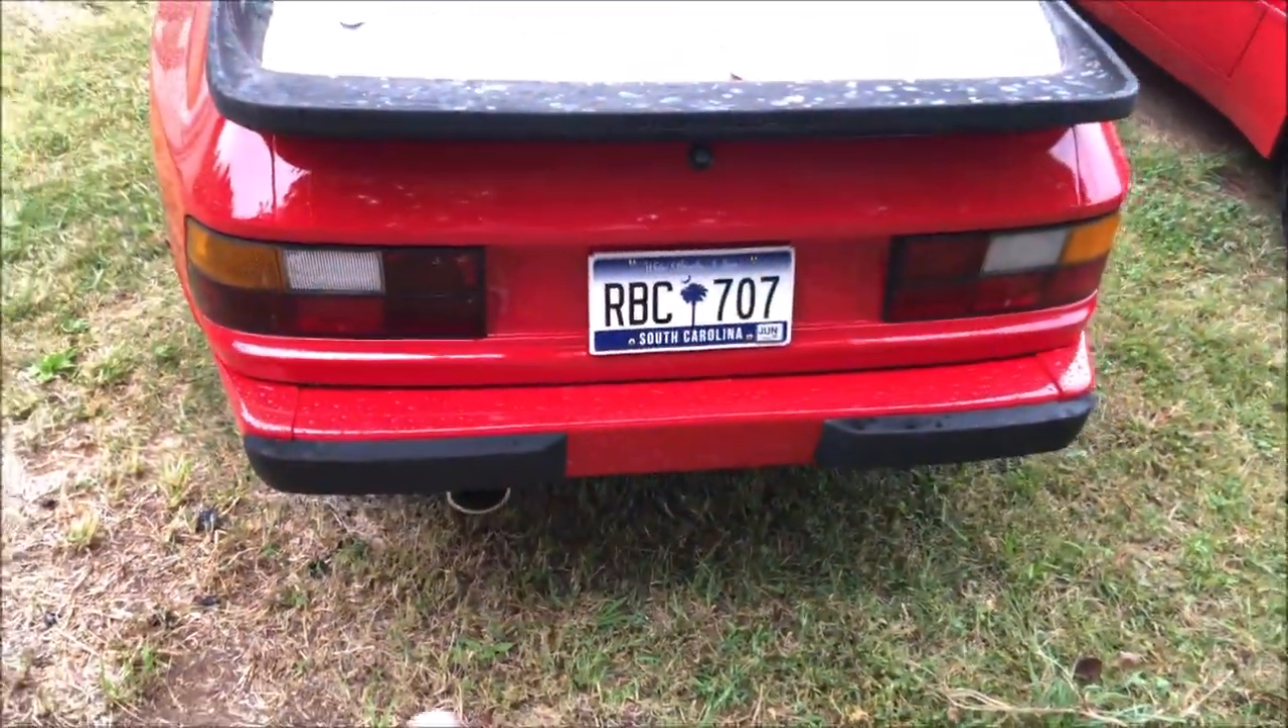Back here we've got taillights in and the rear bumper on.